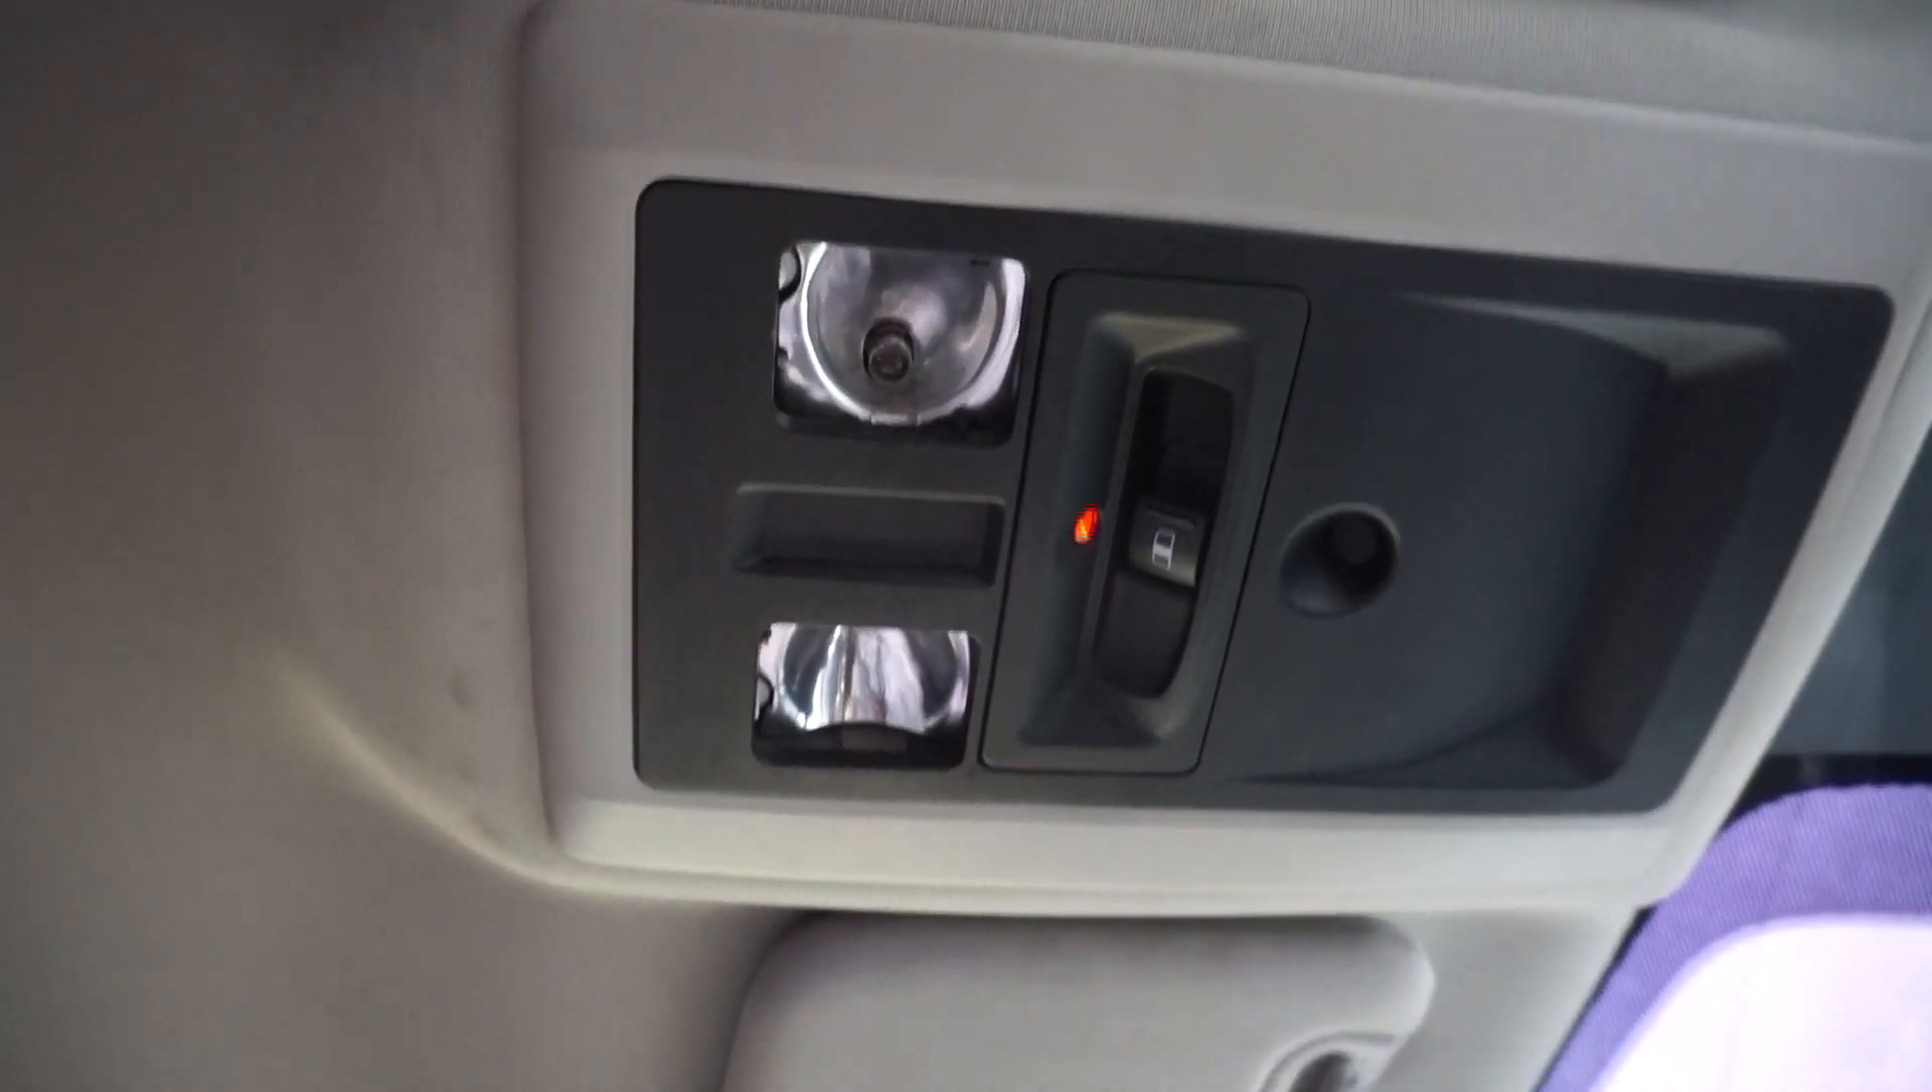All we got to do is put the lenses back on our spot lamps here and clean off my greasy fingerprints.